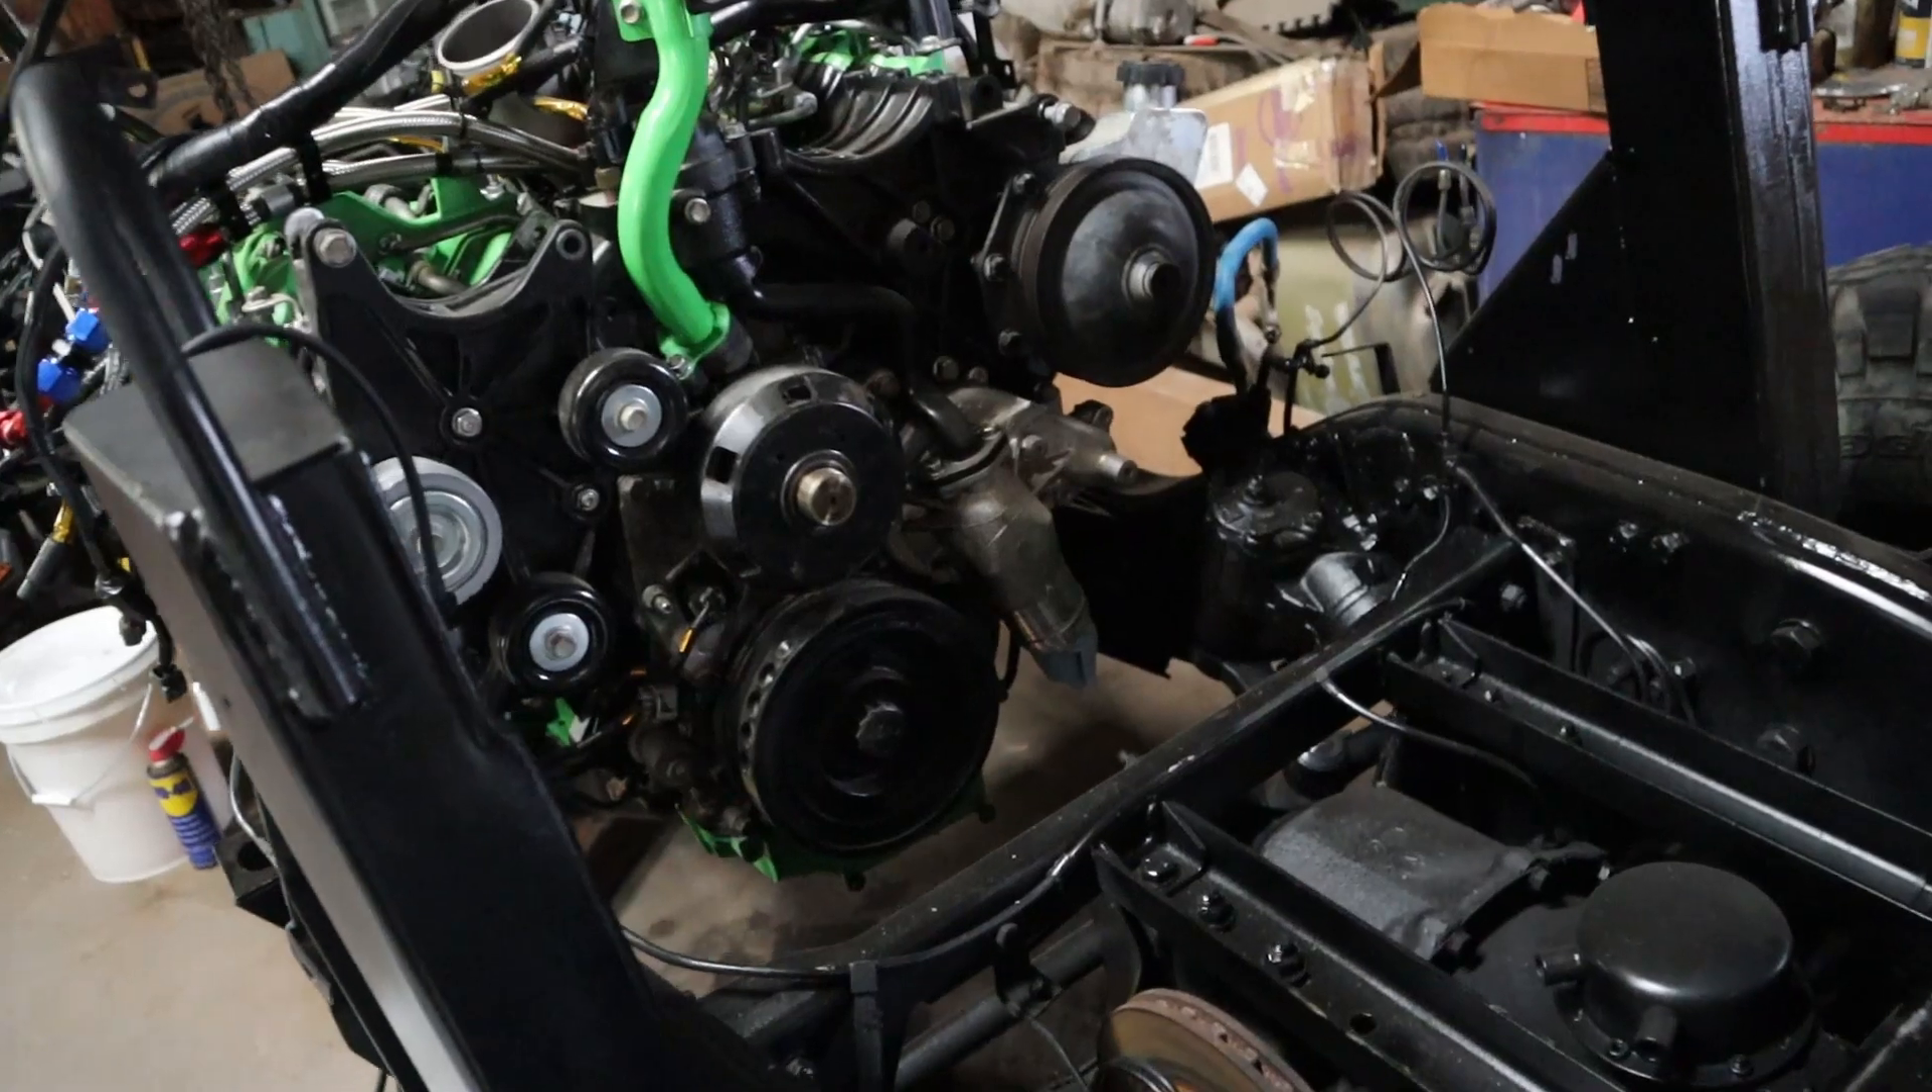We have a lot of stuff in but we are still waiting on finding an engine fan on here.